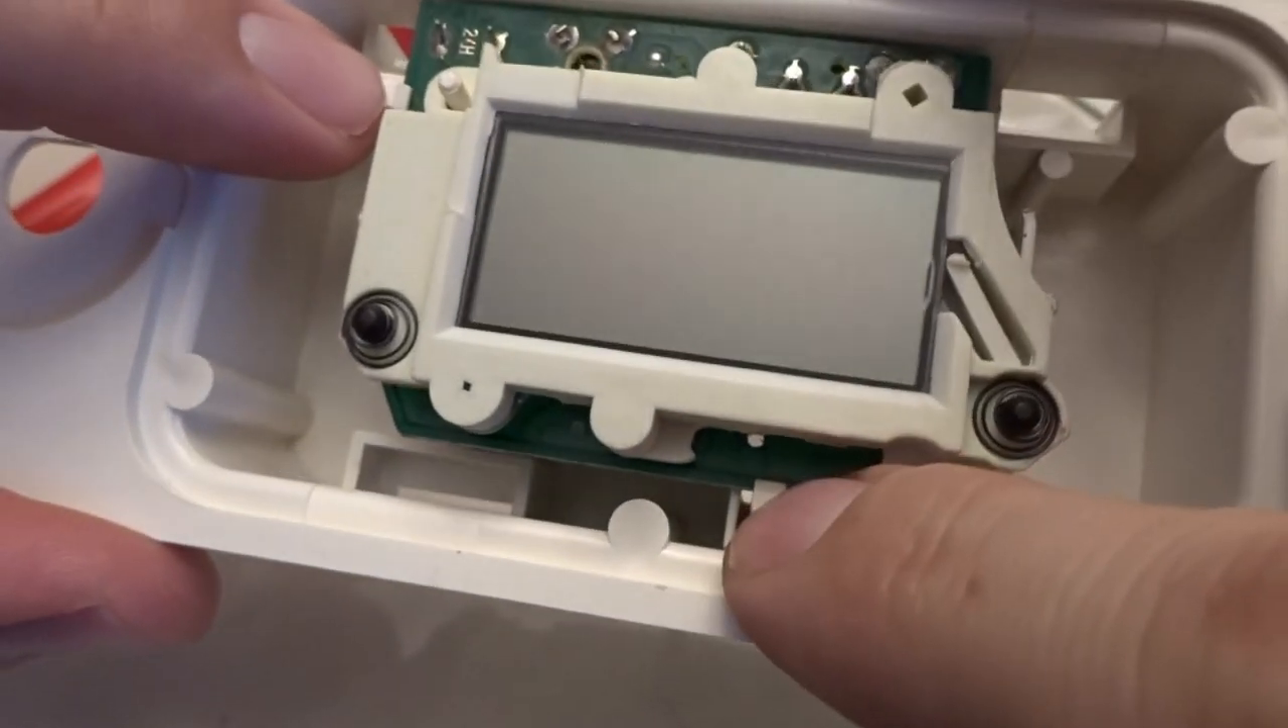So as you can see we've got our screen housing reattached to the circuit board and then now we are reinstalling everything into the housing to go back in the car.